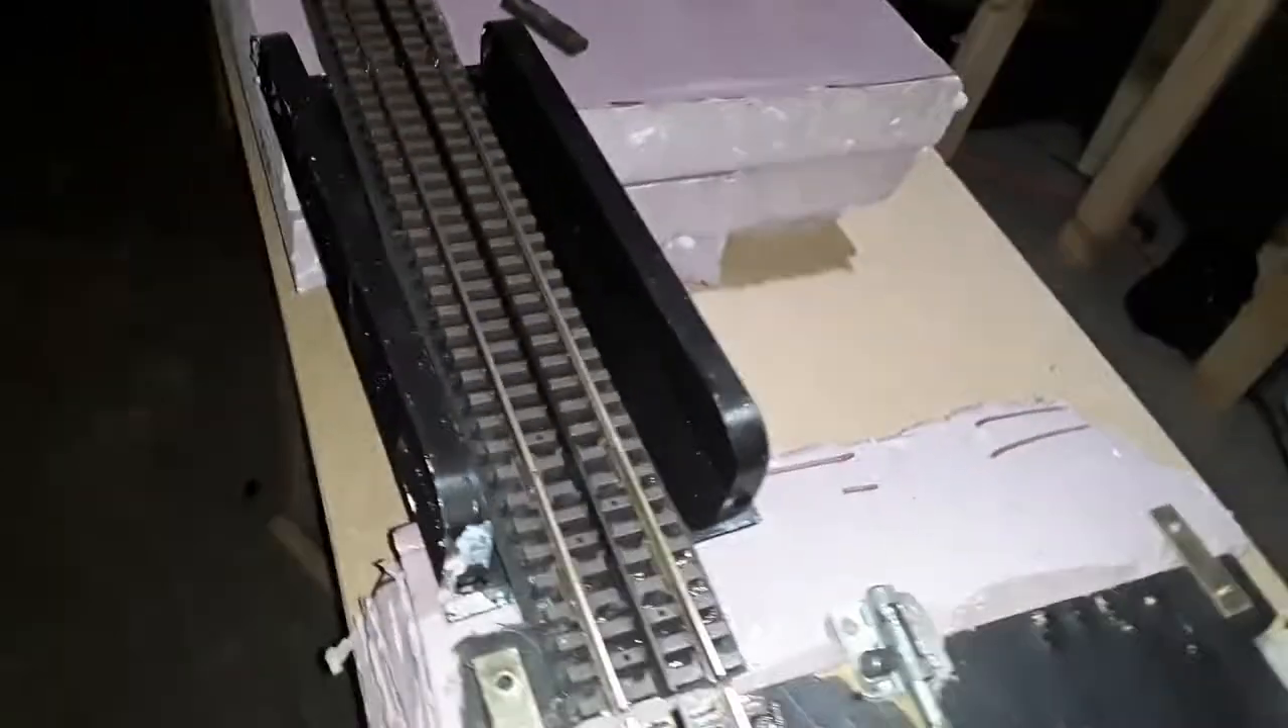A girder bridge is filling the gap between those two pink foam boards.